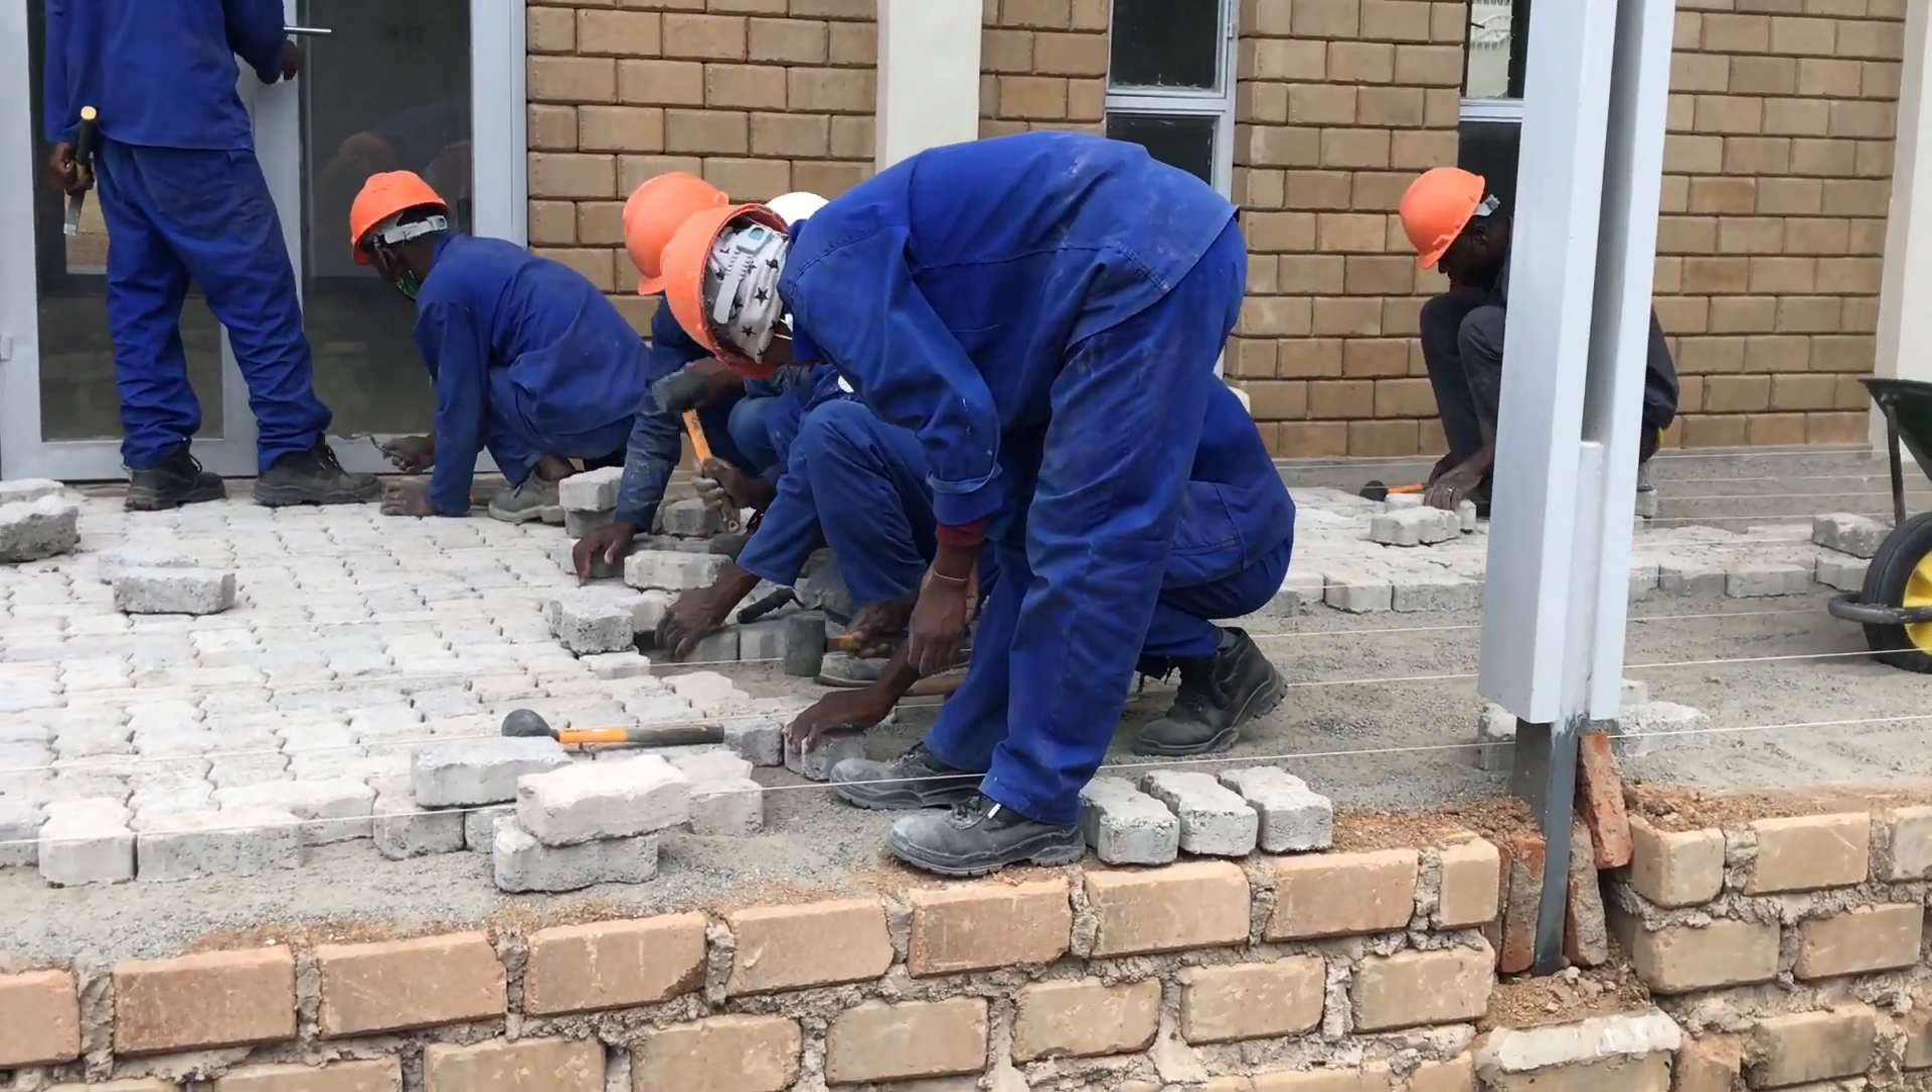Our east side of our building, fixing of paving blocks on our walkway is in progress.